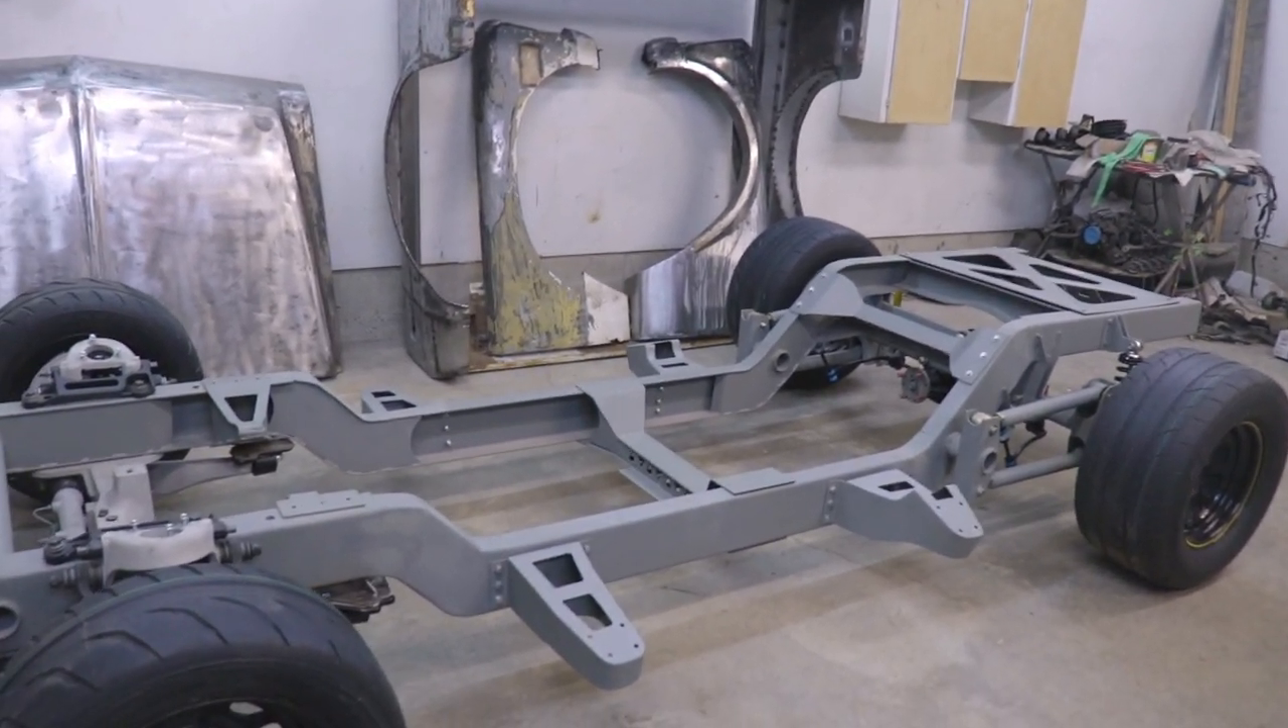The truck is completely disassembled. There's parts and pieces everywhere.